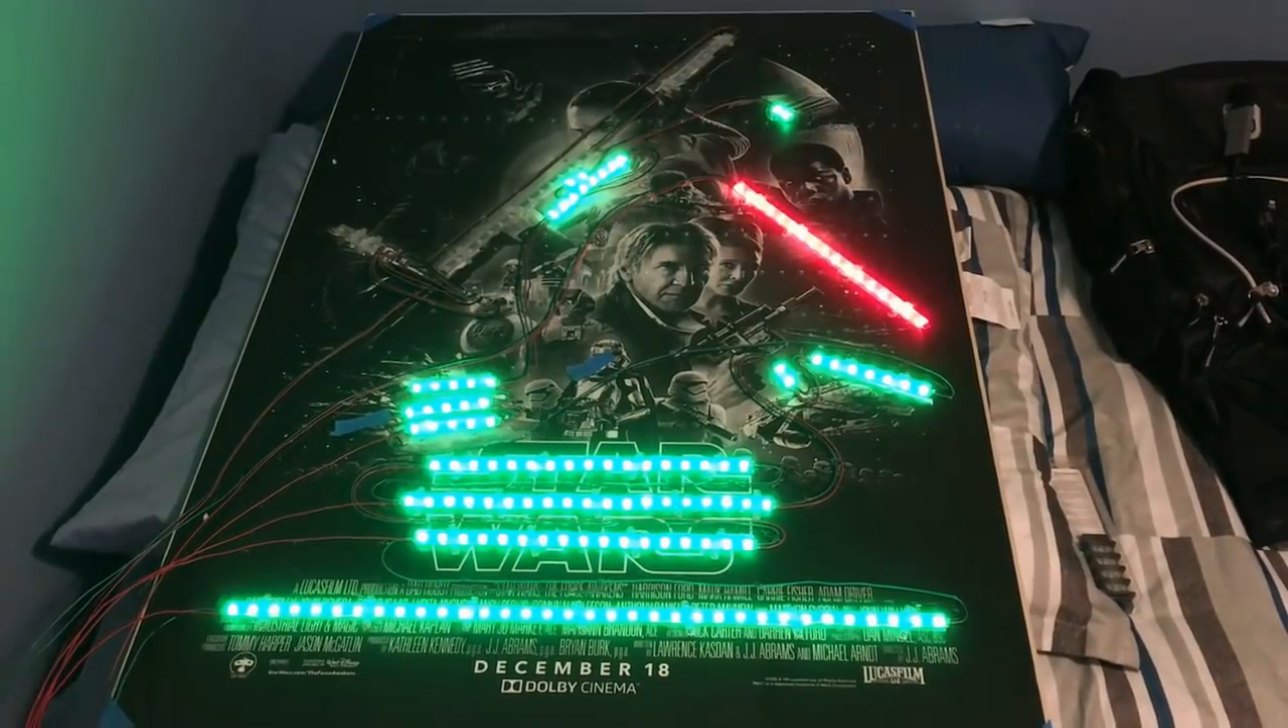Once I had all of the LEDs in place, I could really see what the poster was going to look like with the animation effects.